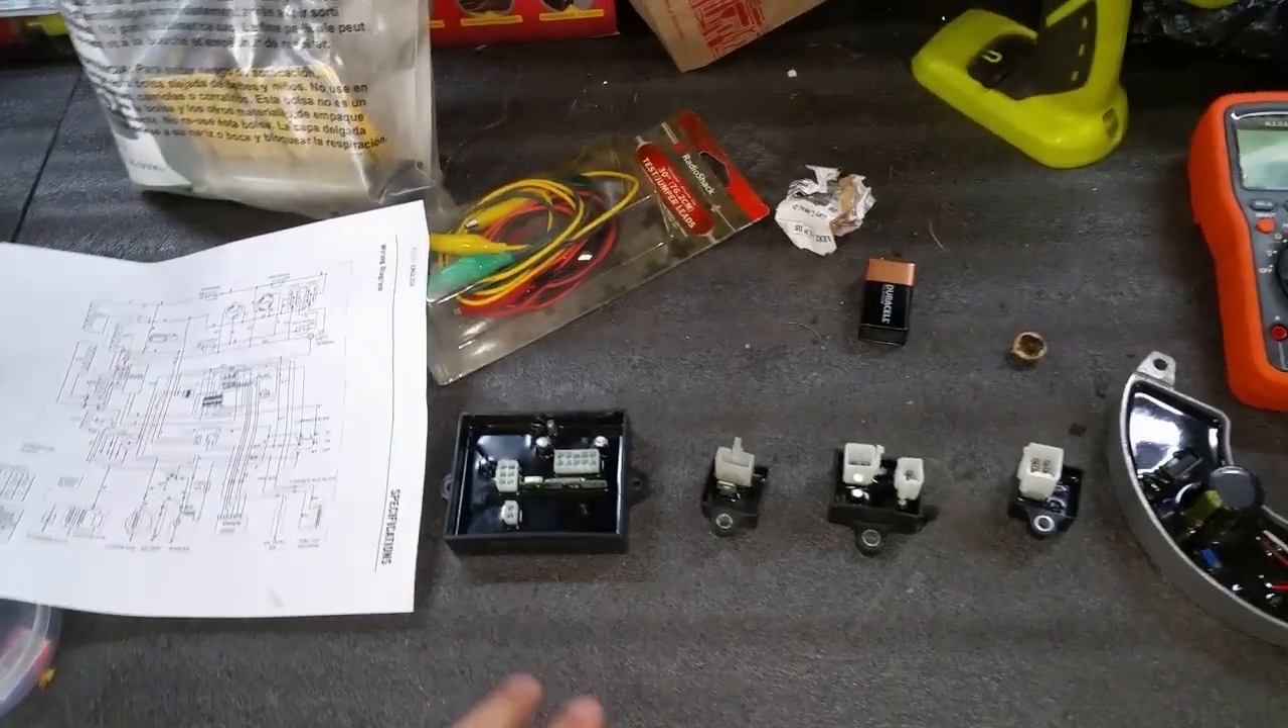So i have all the boards out of the generator here.